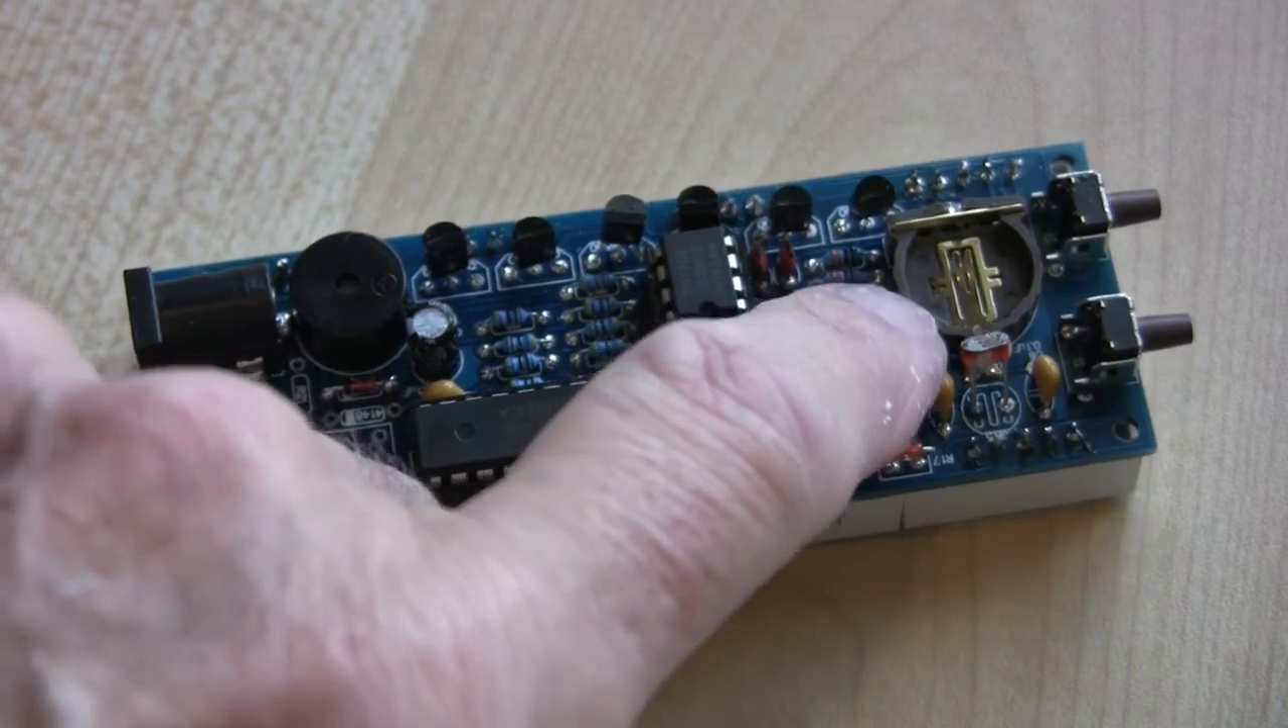Right well here's the moment of truth it's all assembled and to be fair well it's not all assembled I've just remembered I haven't put the little battery in but we'll do that before we switch it on.